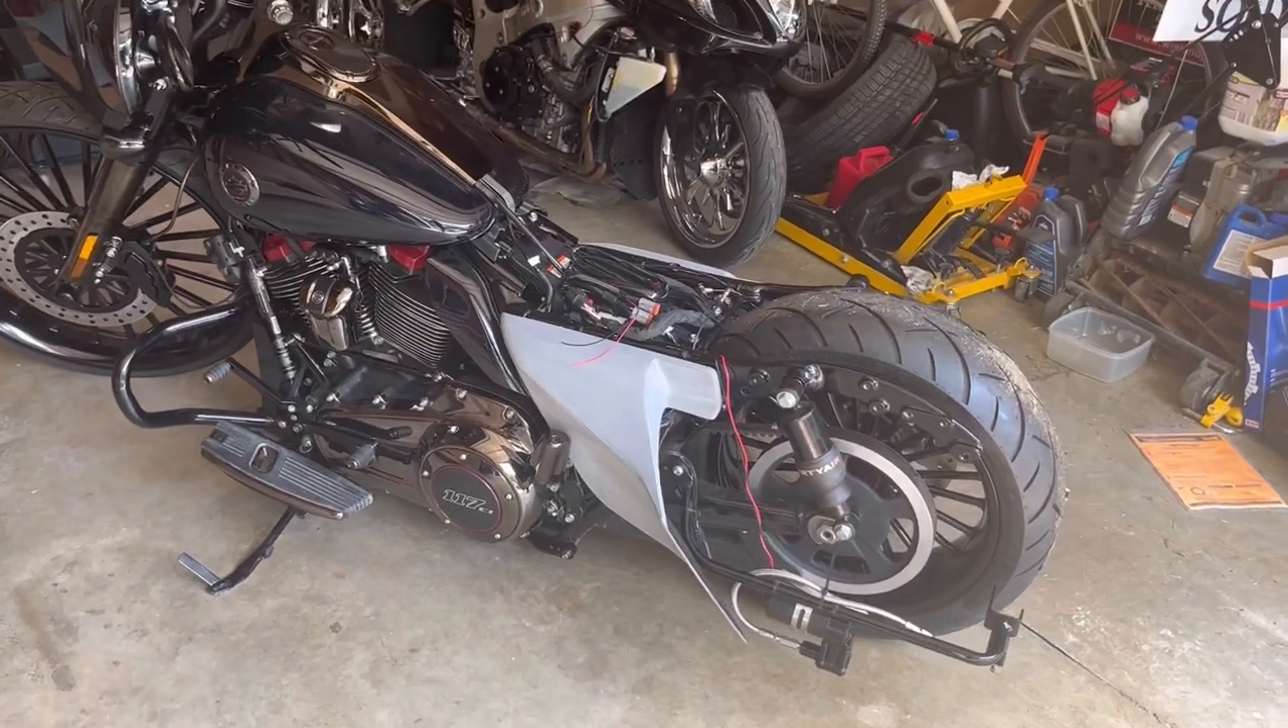Some of the body work is on the bike just need some paint work.